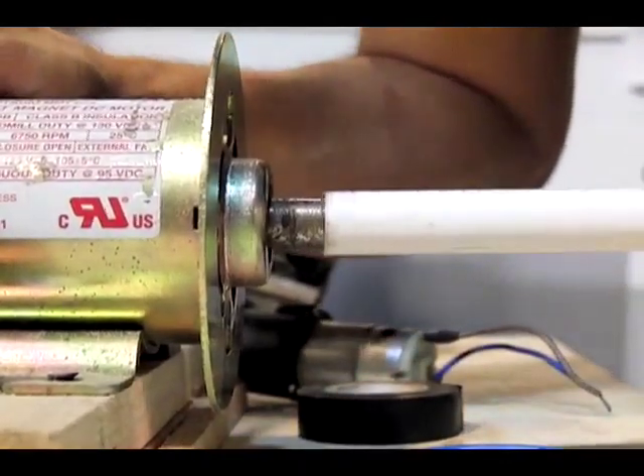So you're going to notice that this particular piece of PVC actually fits on here kind of good.